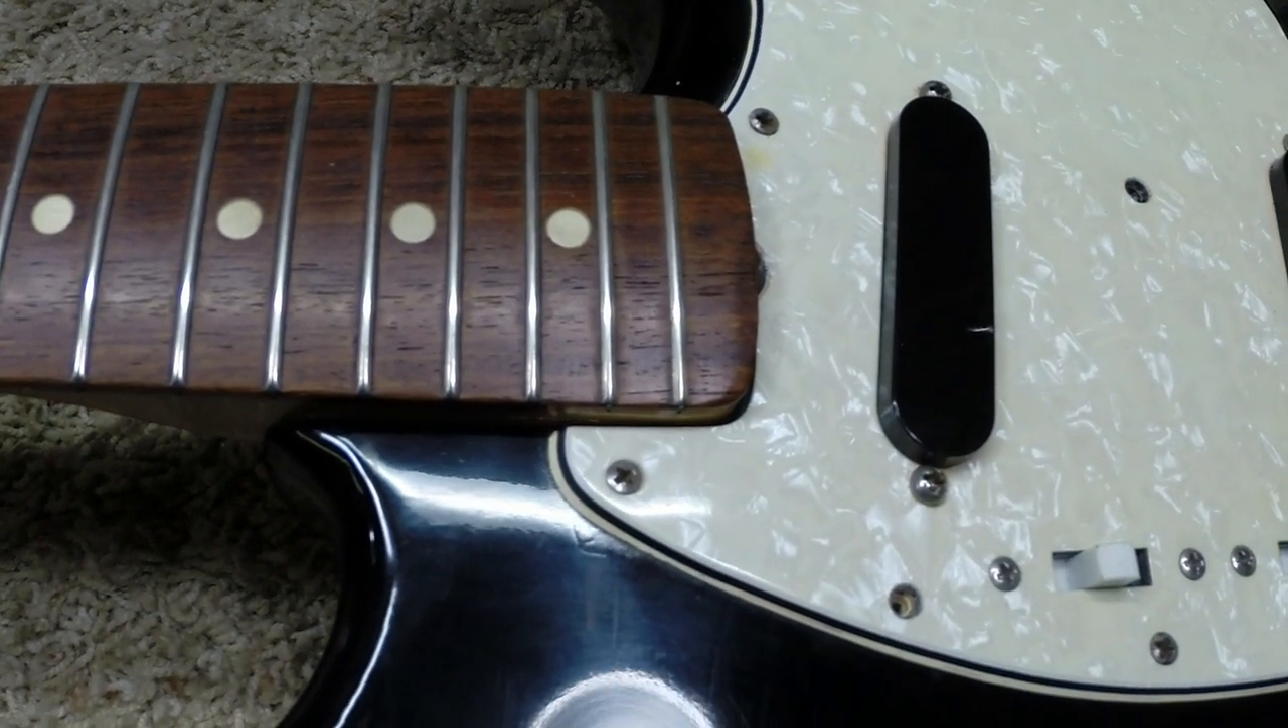Neck is on the body.